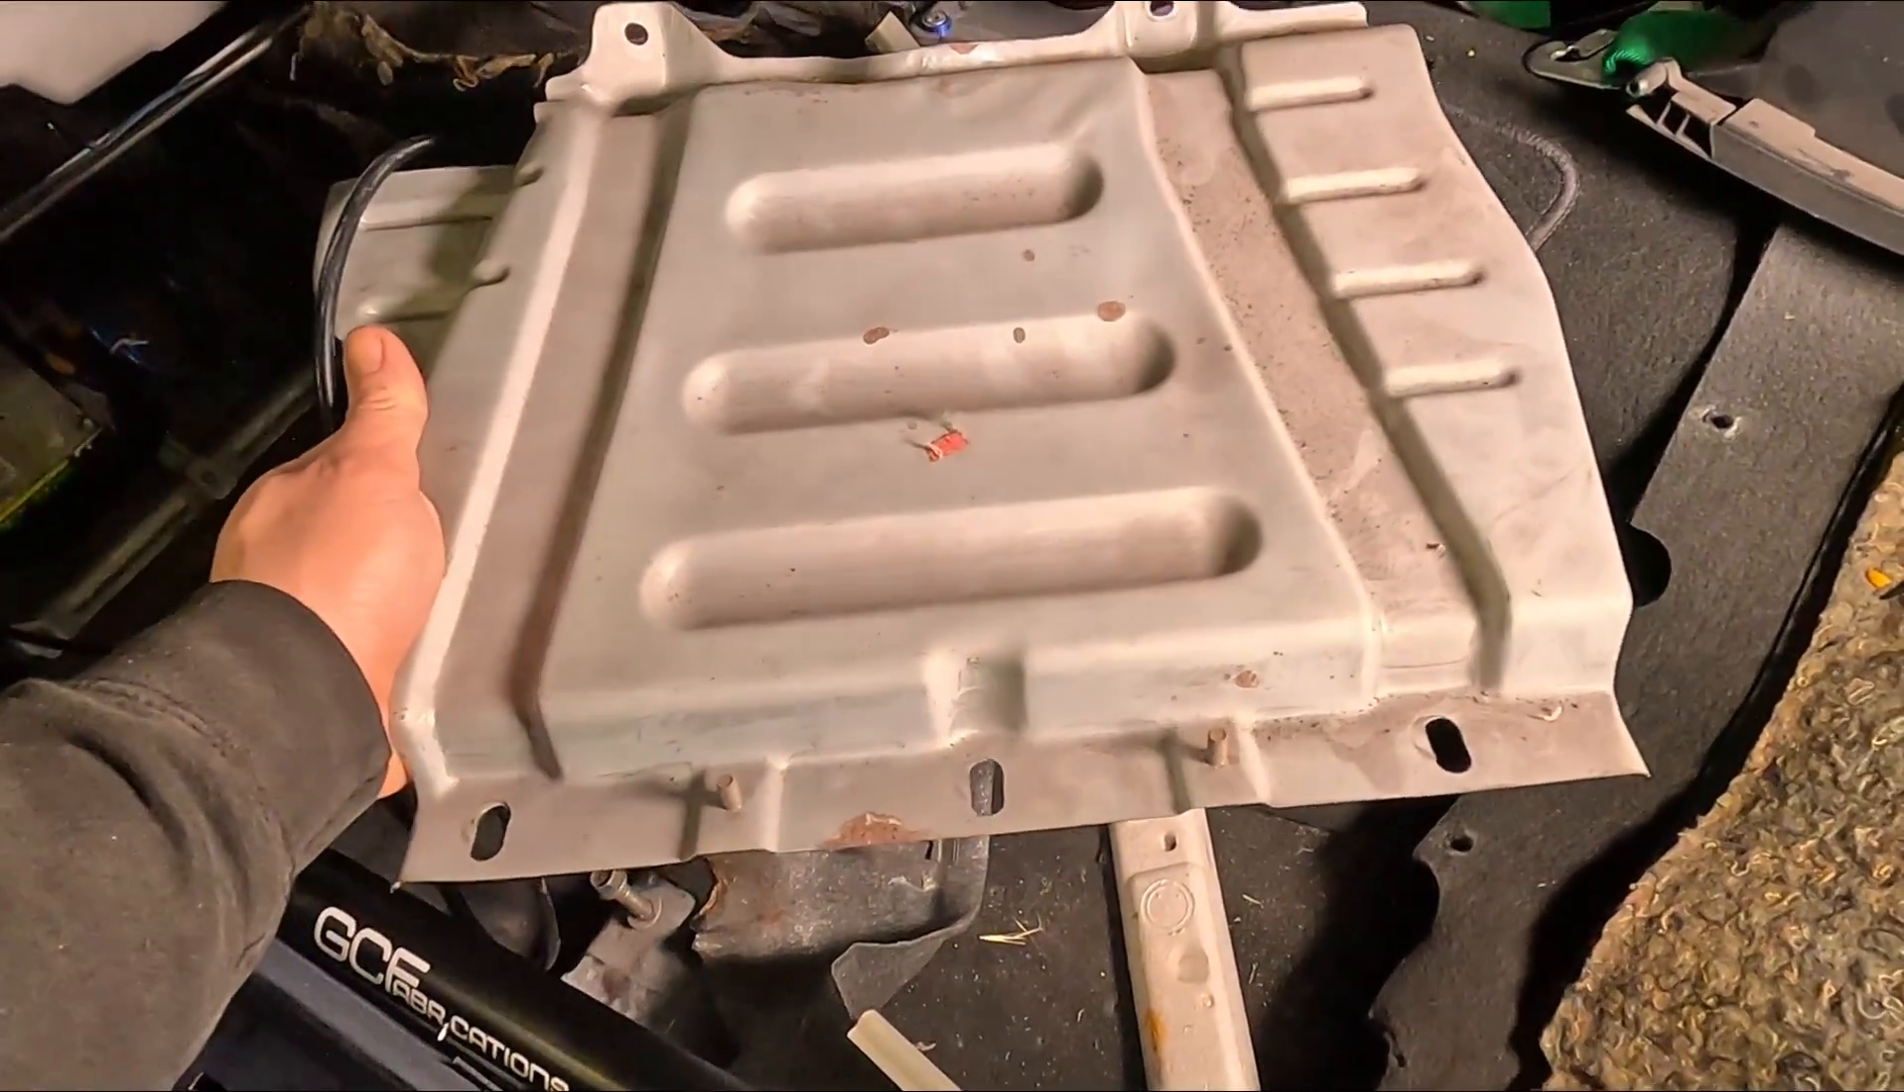This metal cover will get installed at a later date once I've finished wiring the options port.